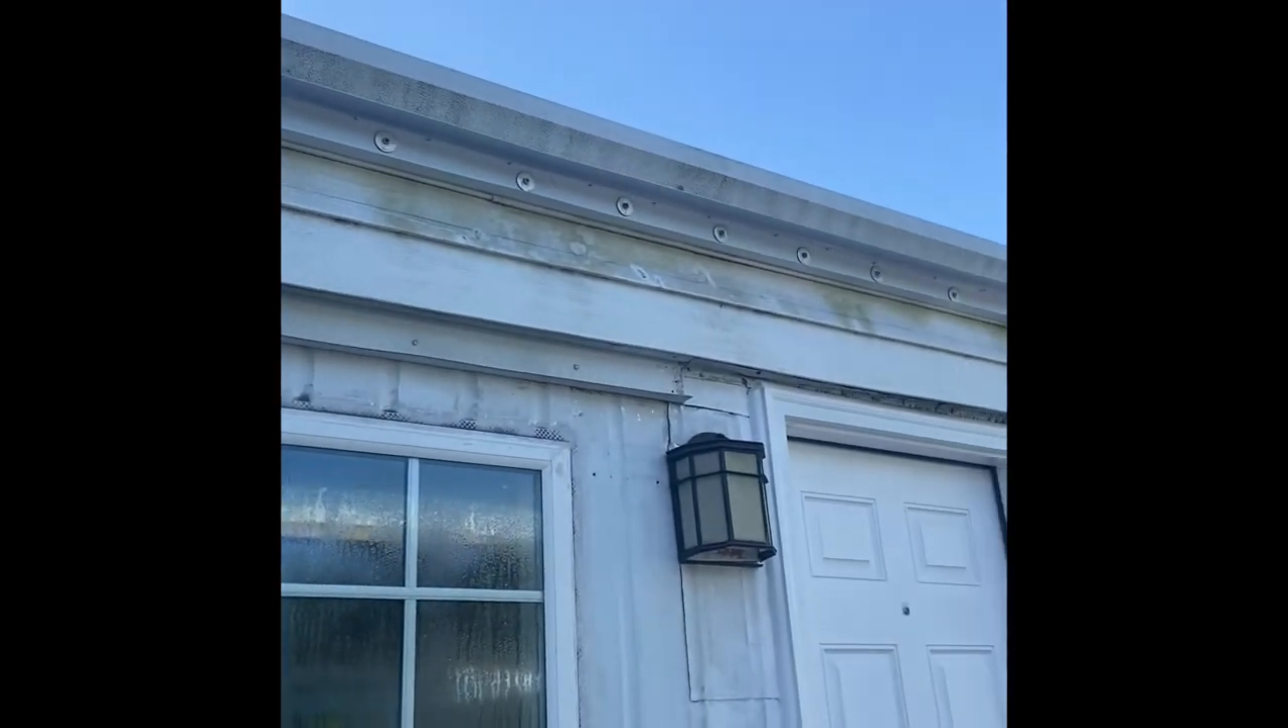We have the header installed with nice wood screws stainless steel with a nice rubber washer on there.